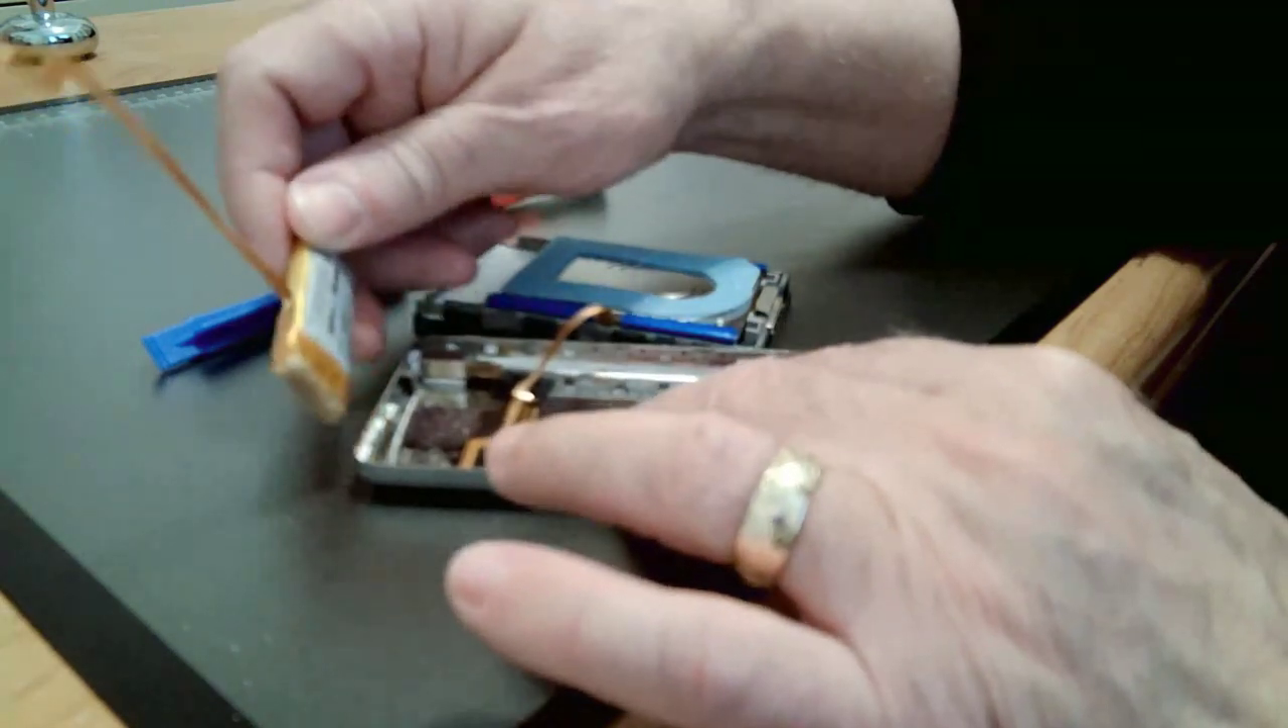So we've taken the old battery out now.